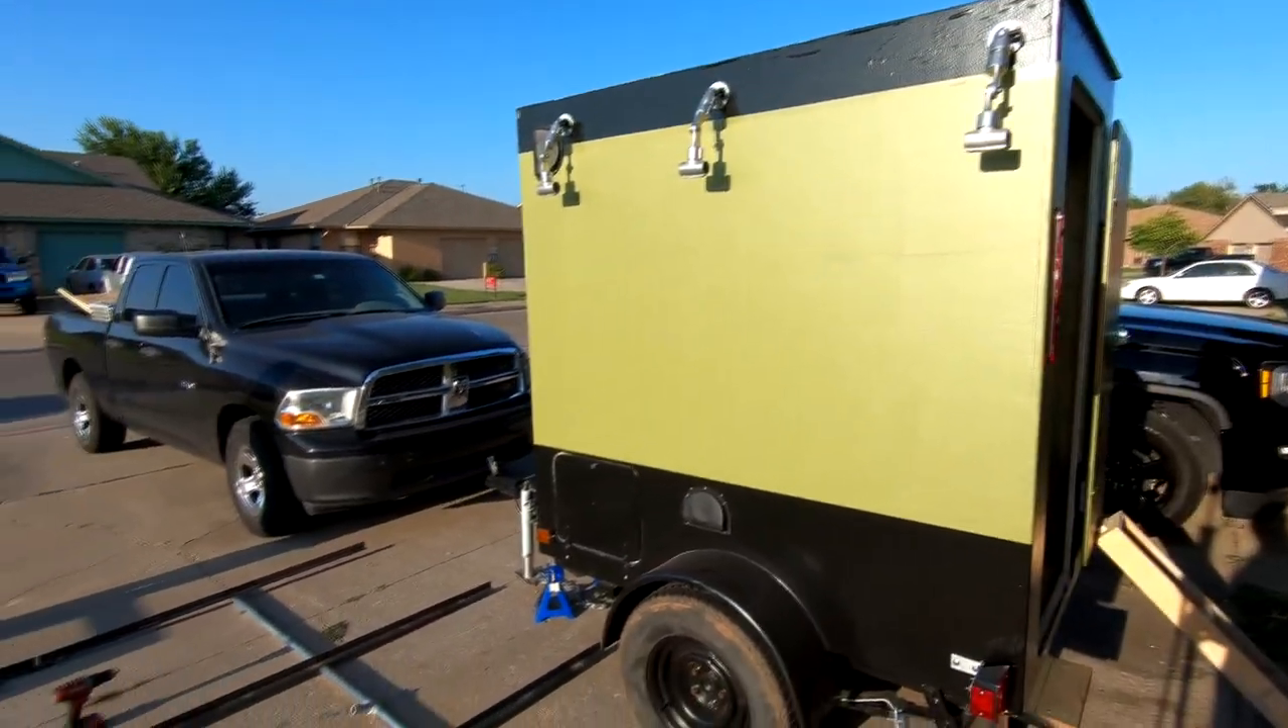There's a row of connections up there and then there'll be another row of connections just above that black line to hold up this panel rack system.